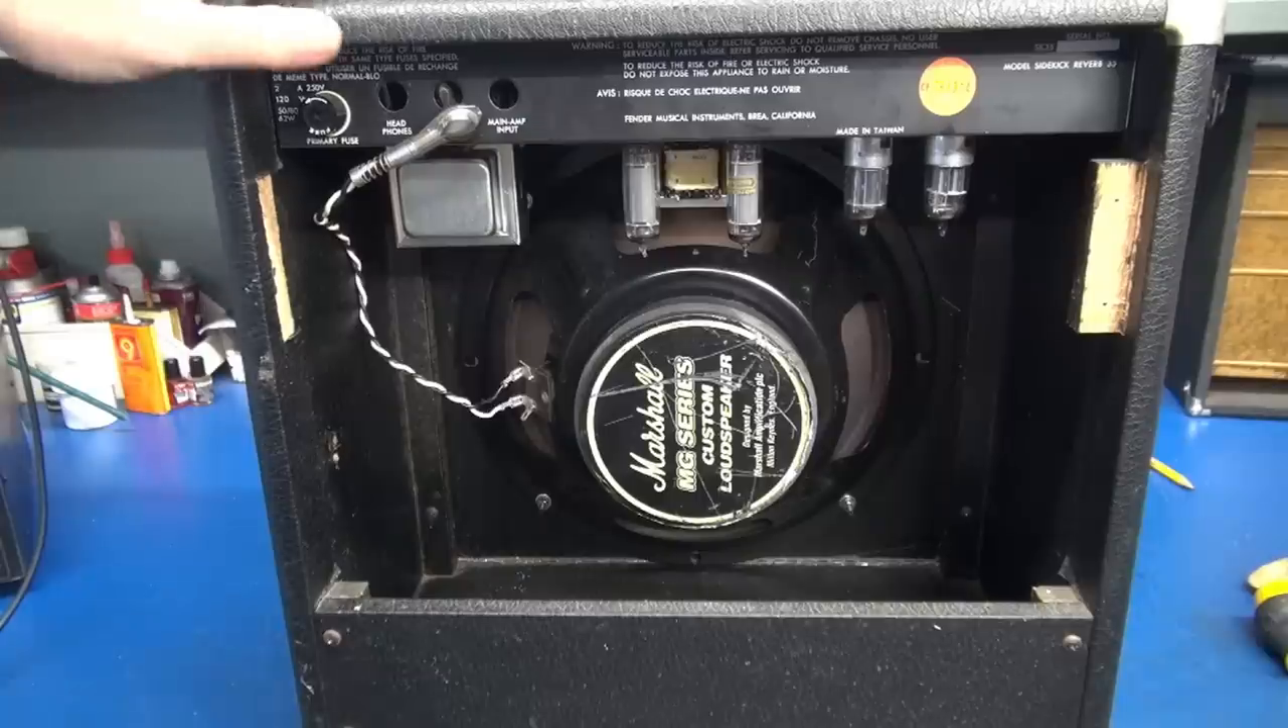Okay the chassis is reinstalled into the cabinet.